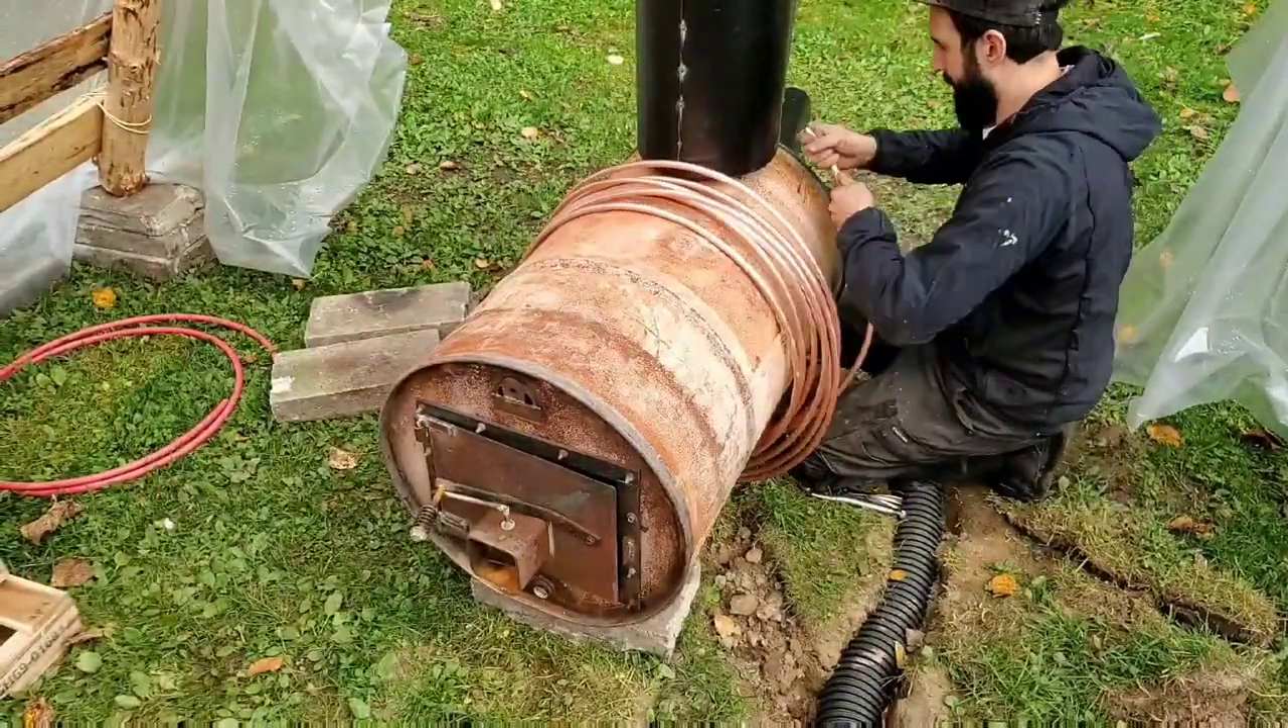You probably noticed that I have copper pipe wrapped around the stove as well.